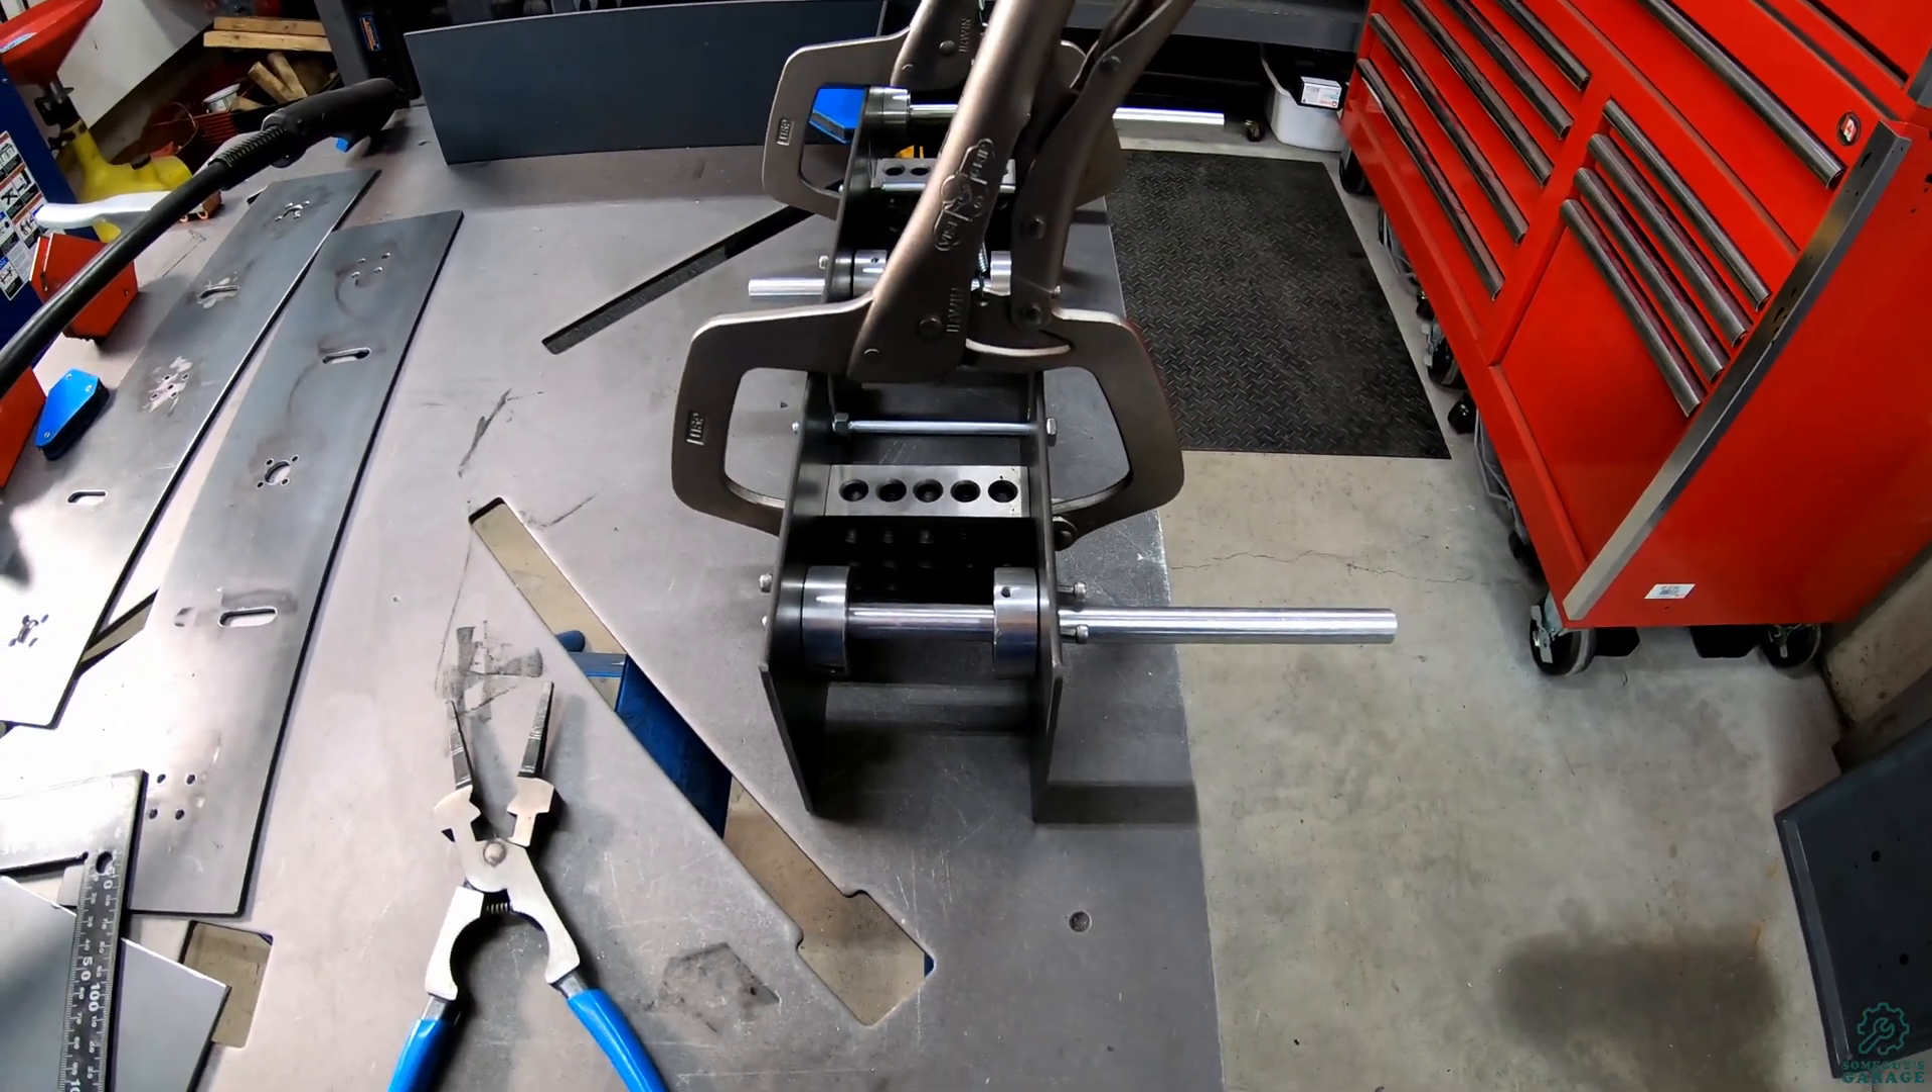I have the shafts still in place with the bearing mounts just to keep things in alignment.